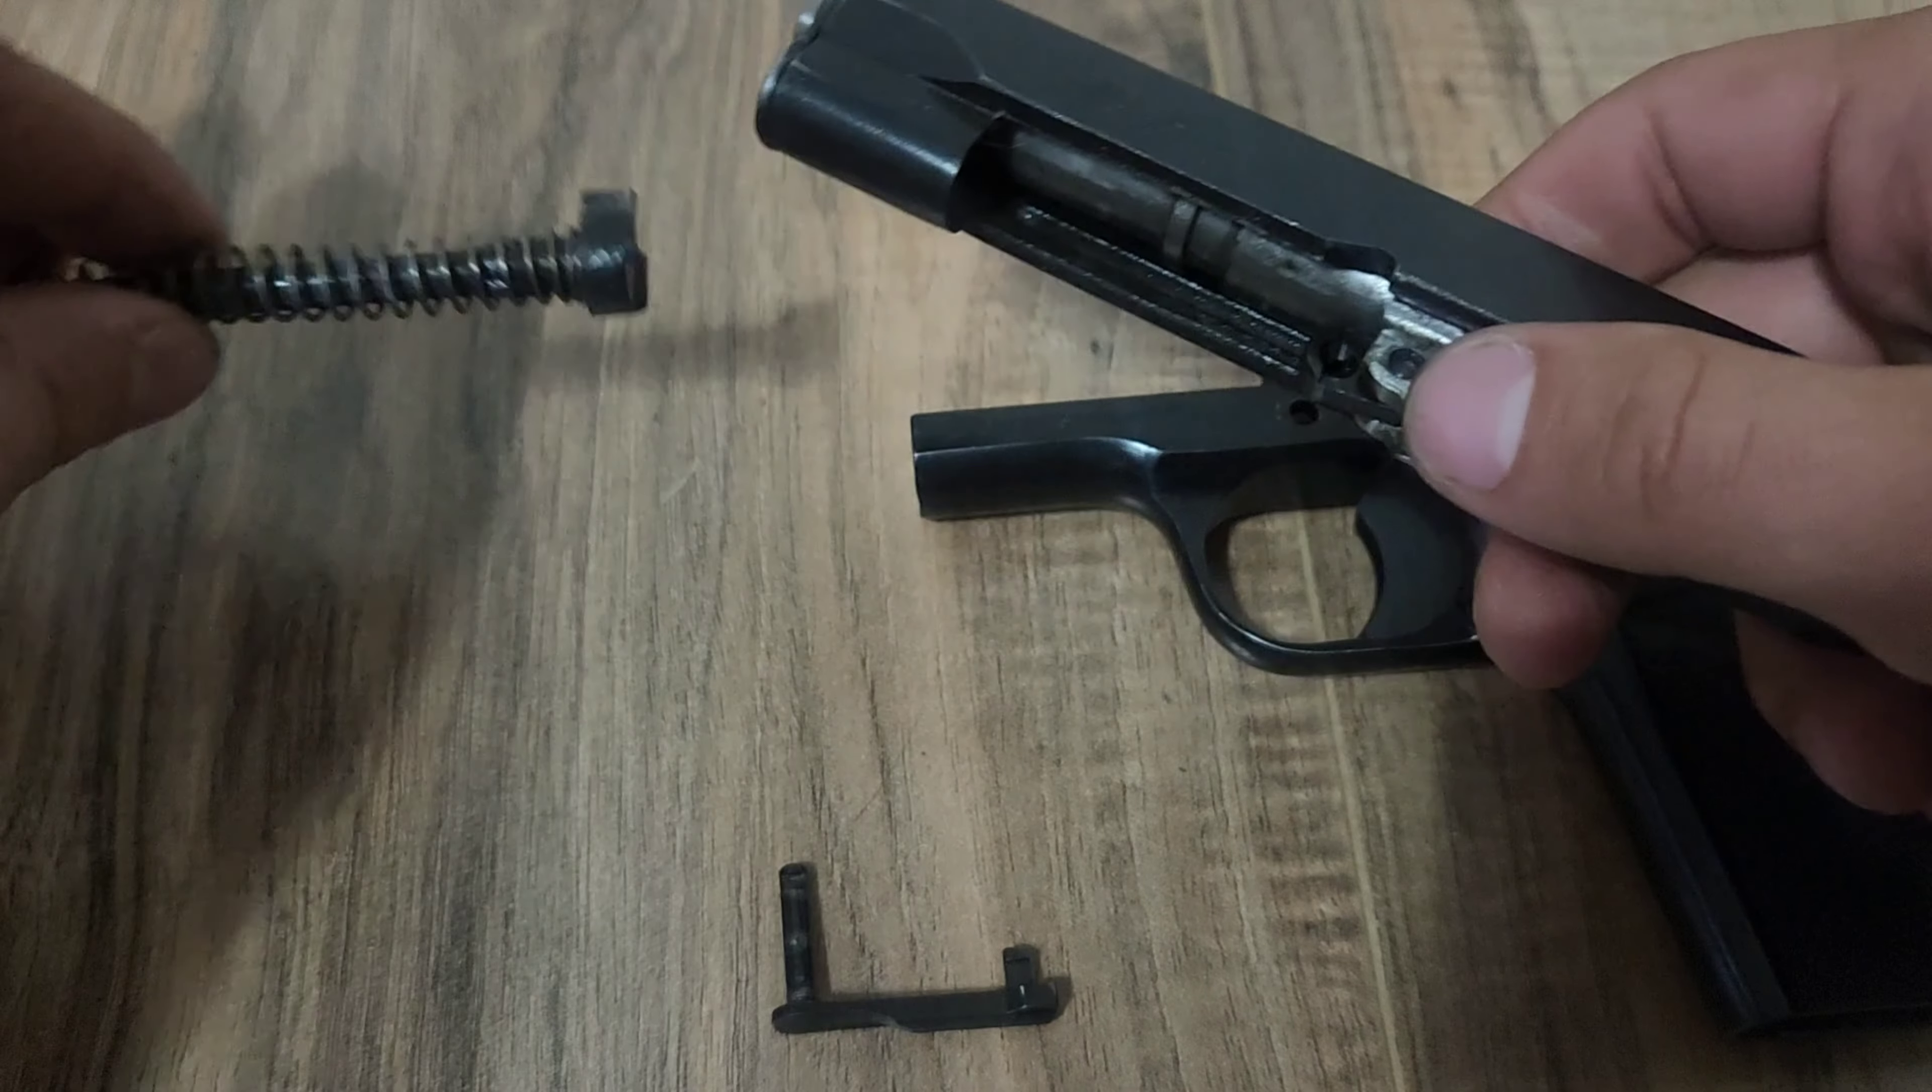That's your spring guide rod out.